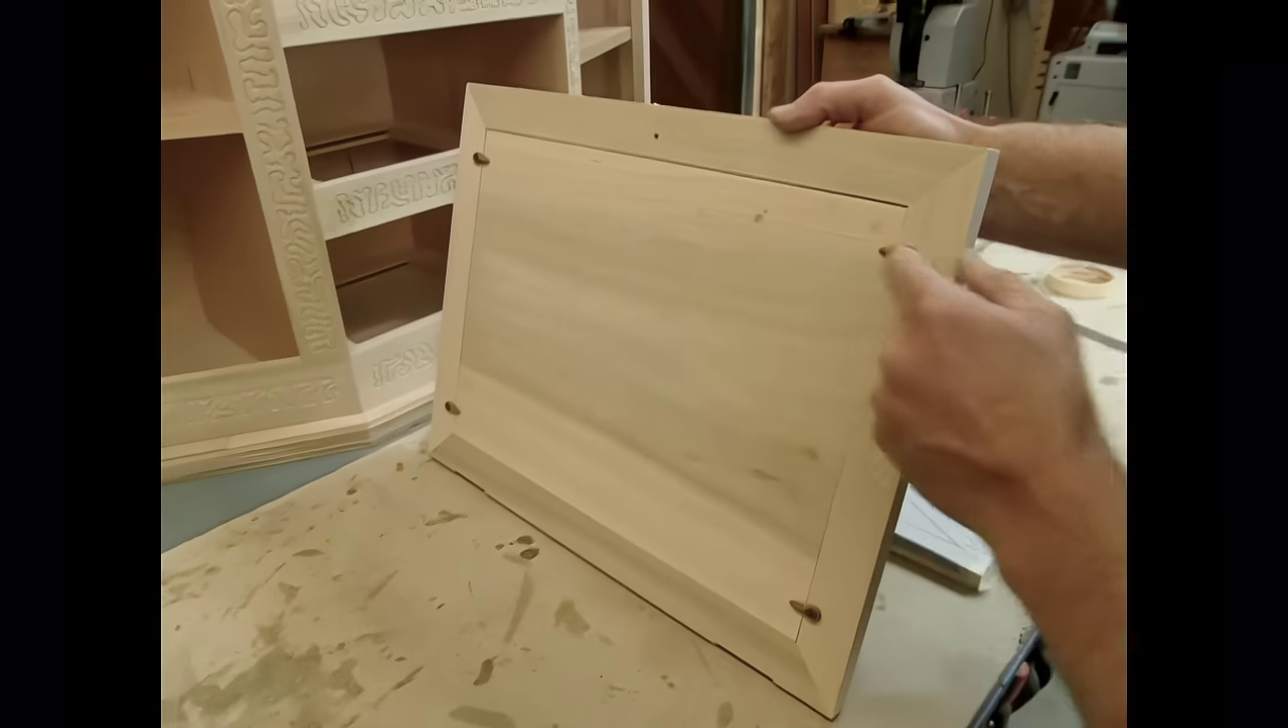The panel sits in that rabbet that I made, and it's held in place with a few clips so it can freely move.